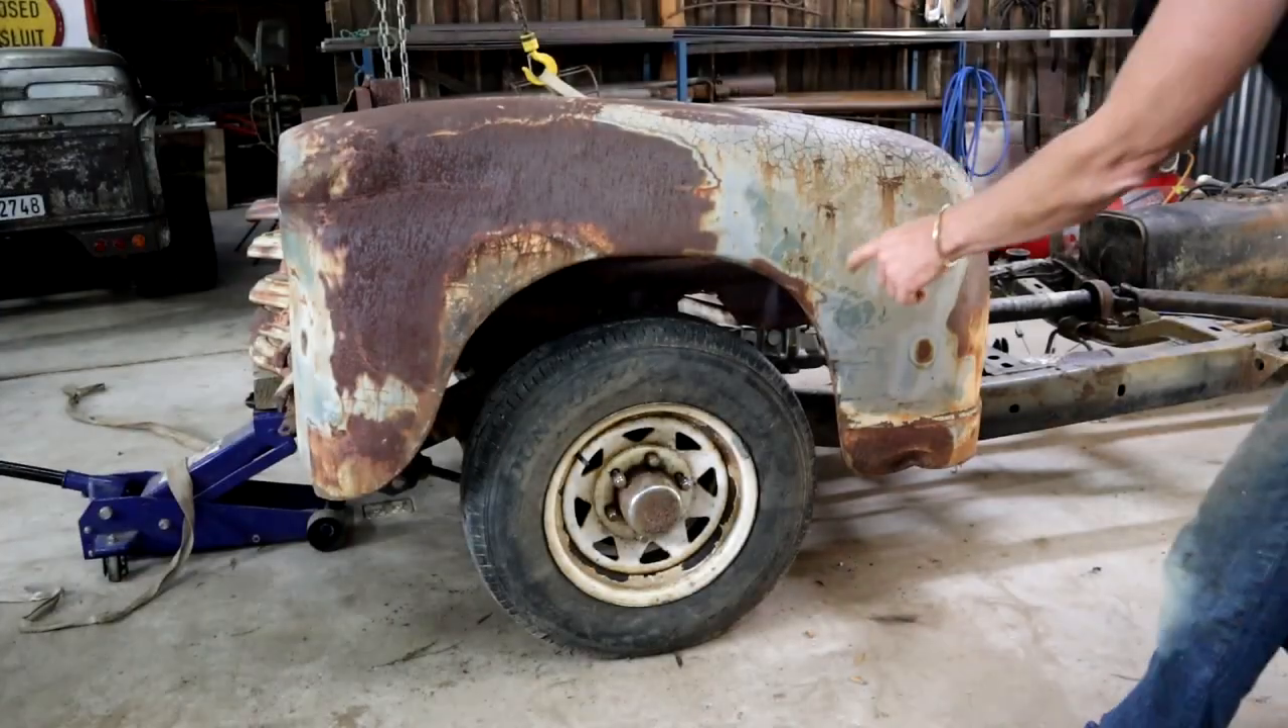I've got my wheel basically in the center of the wheel arch.